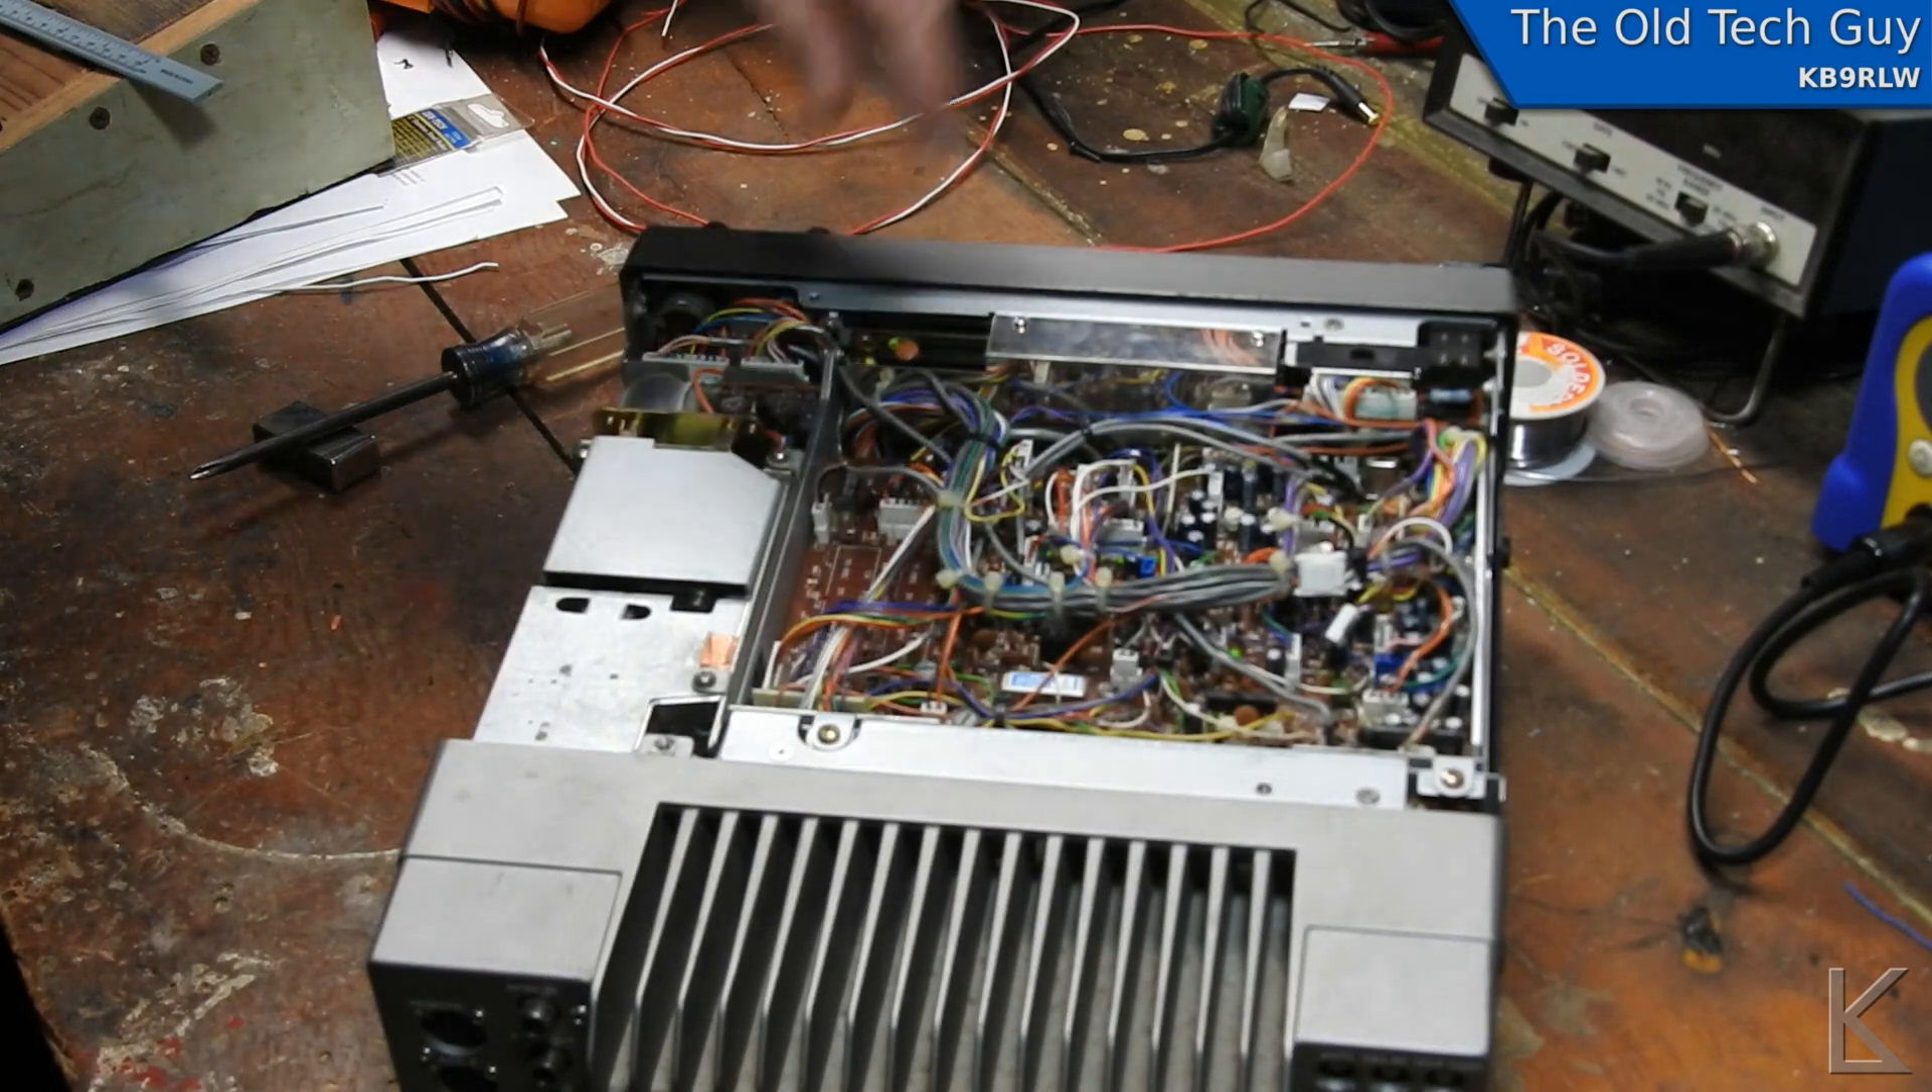And then we can put the top case aside. And now we're looking inside the radio.